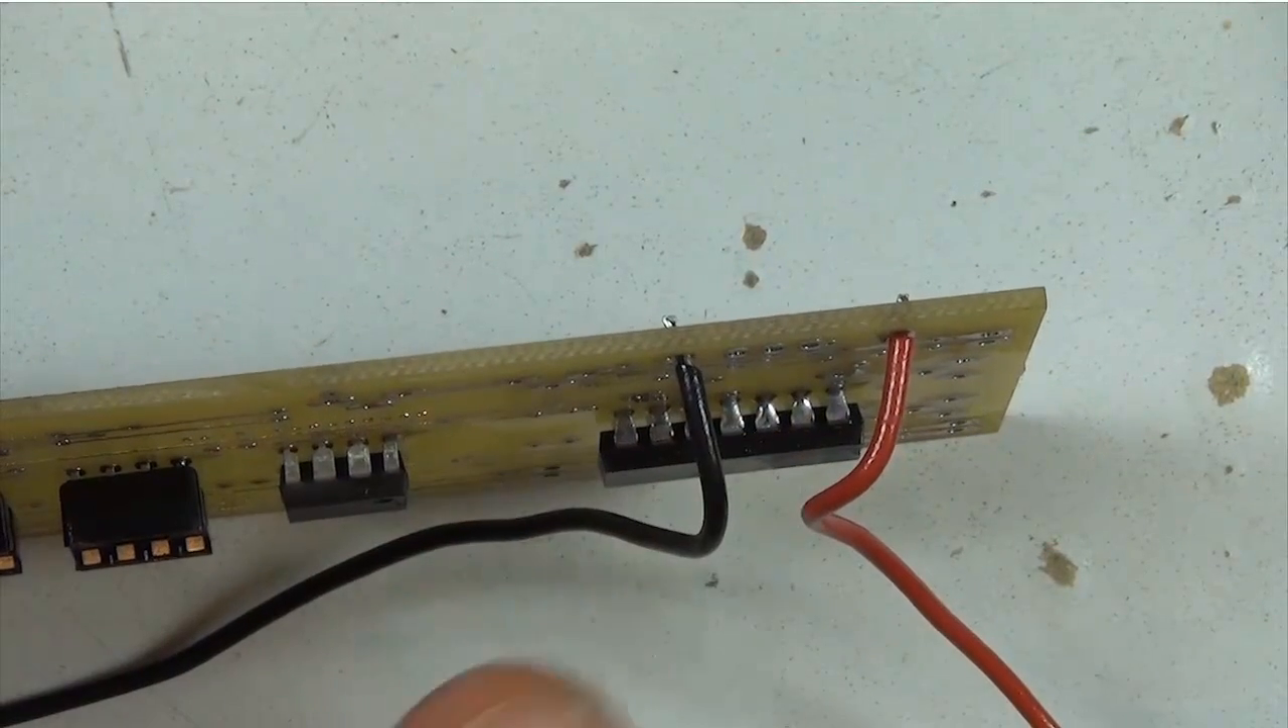We soldered a couple of wires onto the printed circuit board without damaging the insulation on the wire.